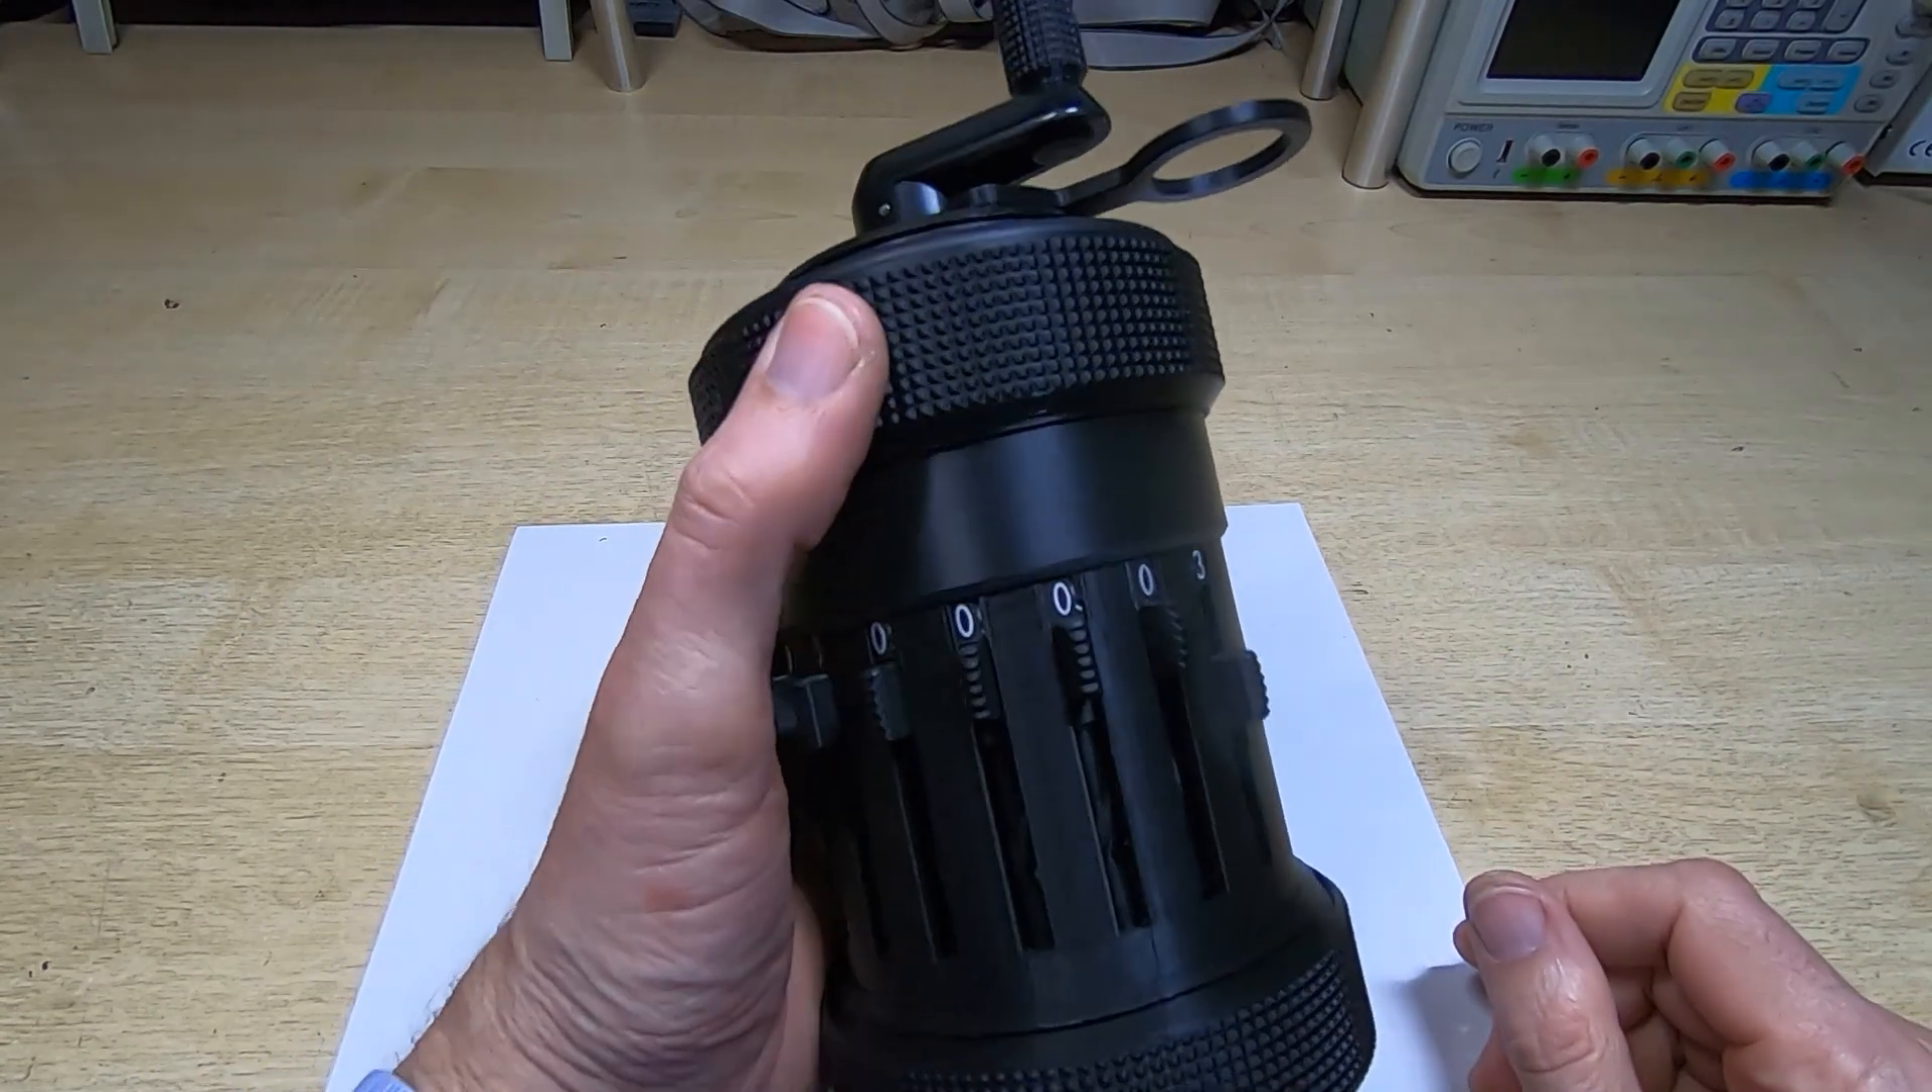So that's the calculator assembled and you can see it's very much smaller and you can actually now operate it with one hand.